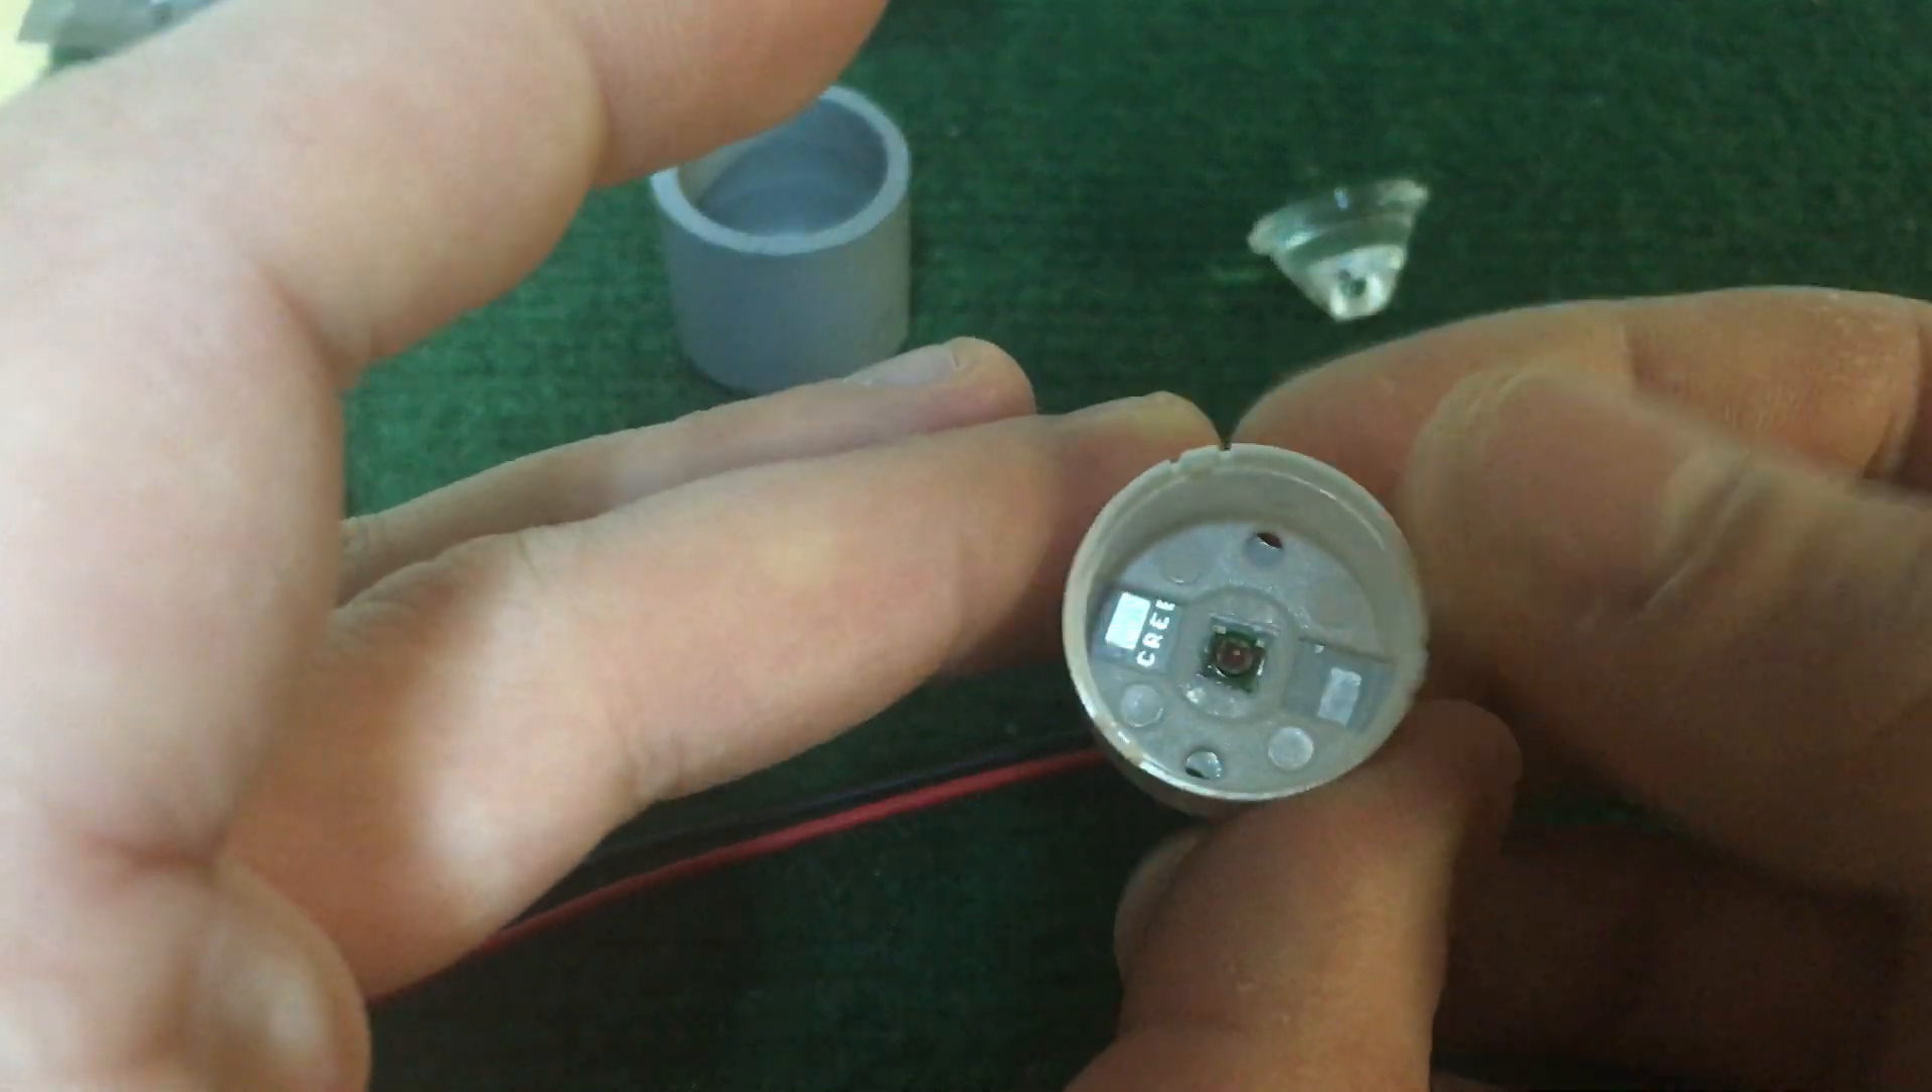So you can kind of tell, there's my LED. It fits in there like that.